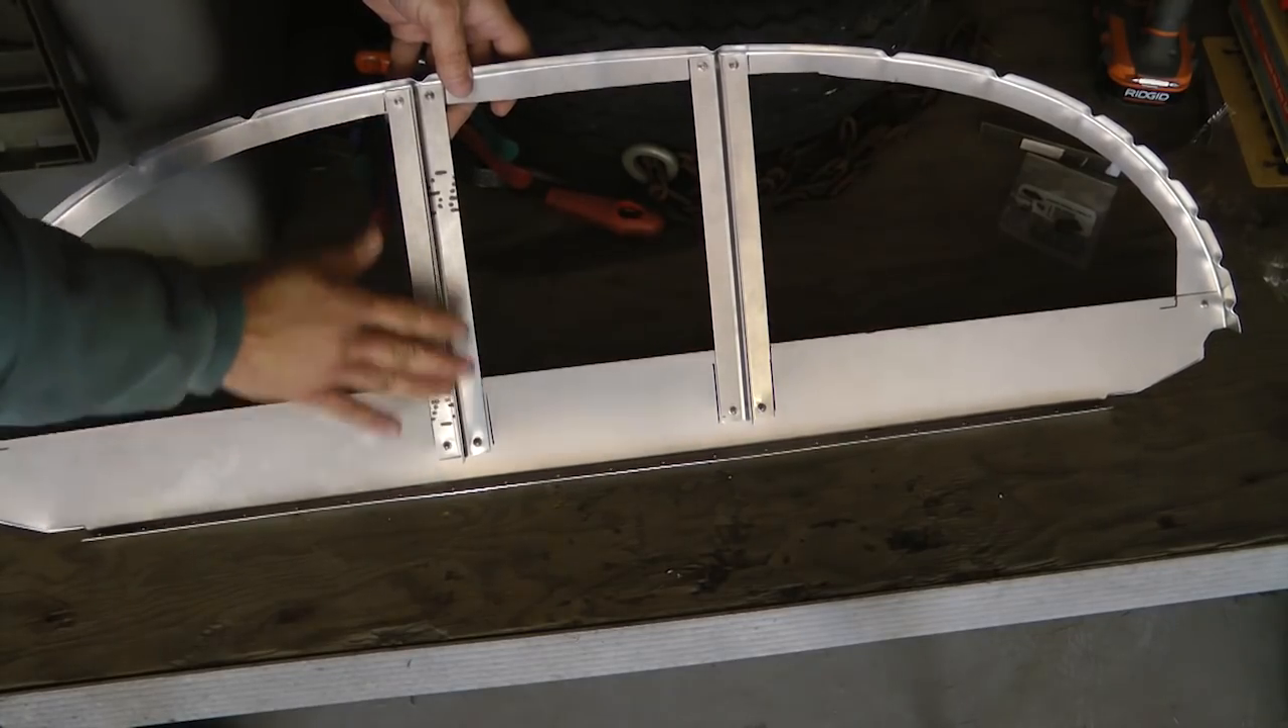And on the rear, if we turn it around, I mounted a pair of standard L angles back to back and then just riveted them in both of these locations.